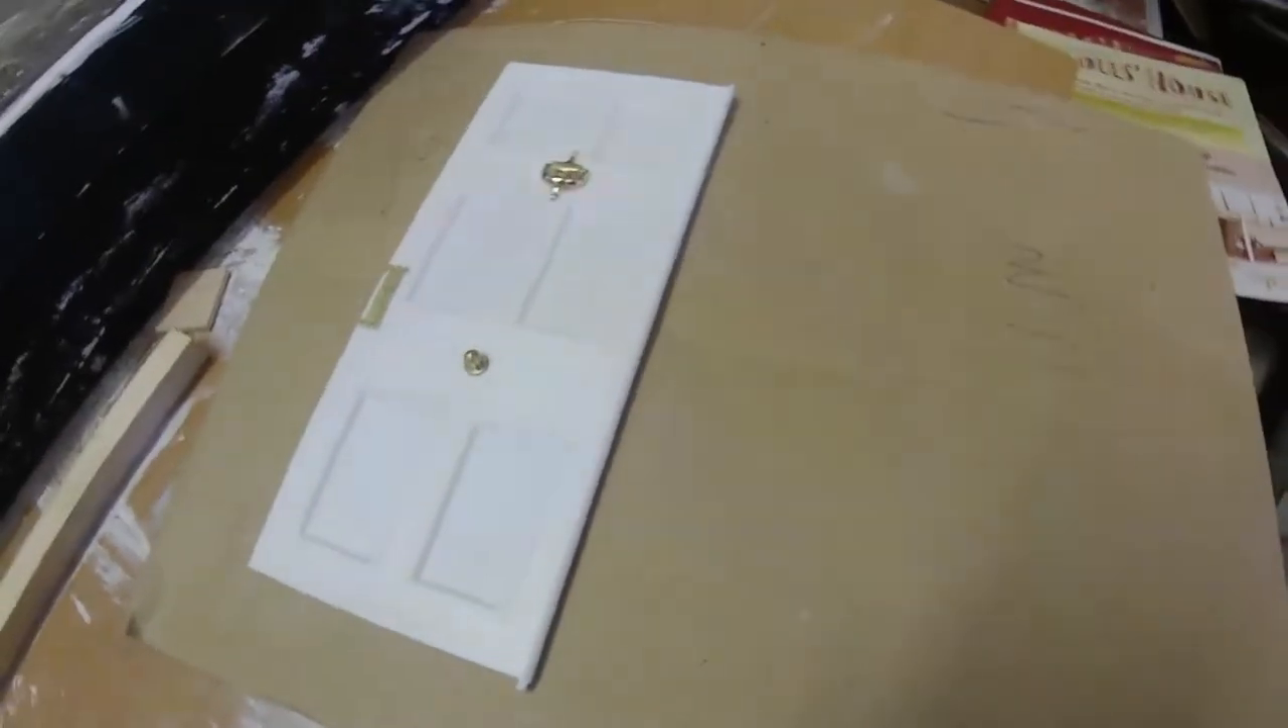I've put the knockers on. Painted the lock.